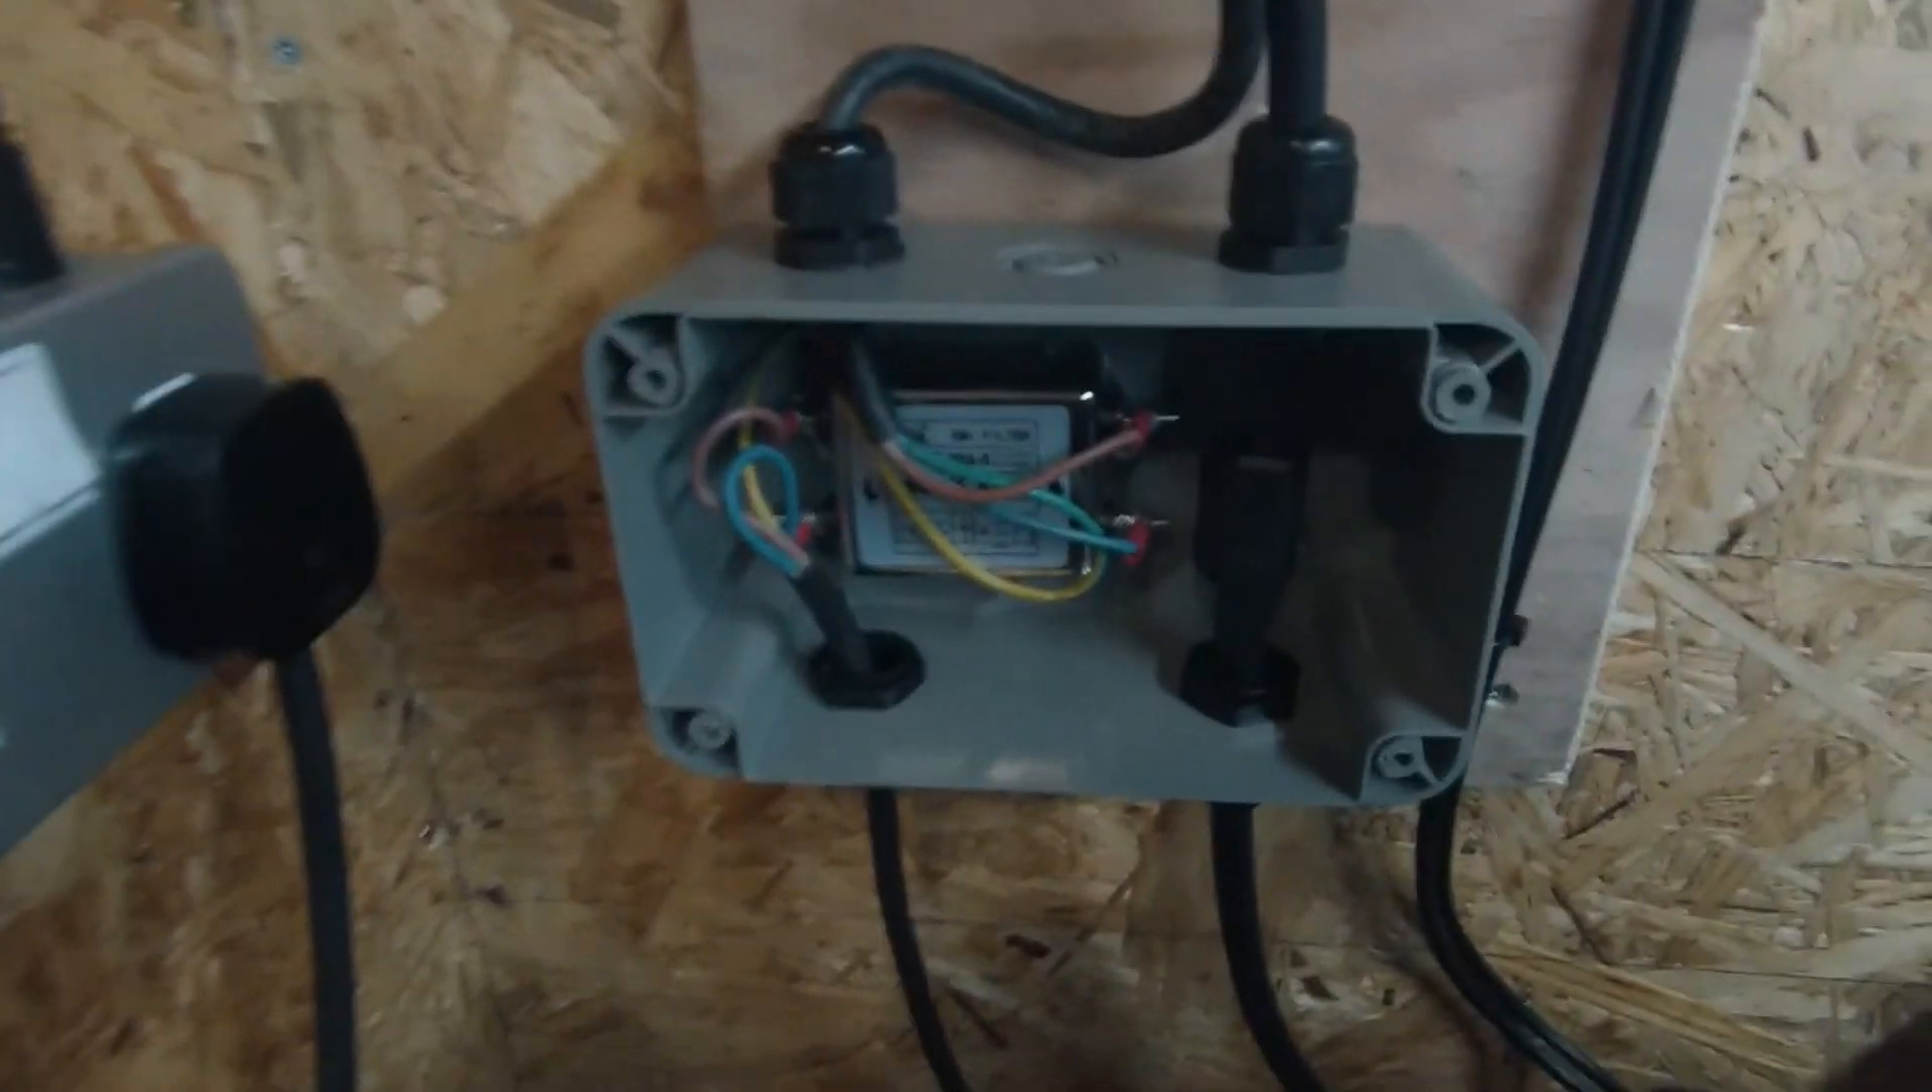Got the box Fitted there Just got to put the lid on it.